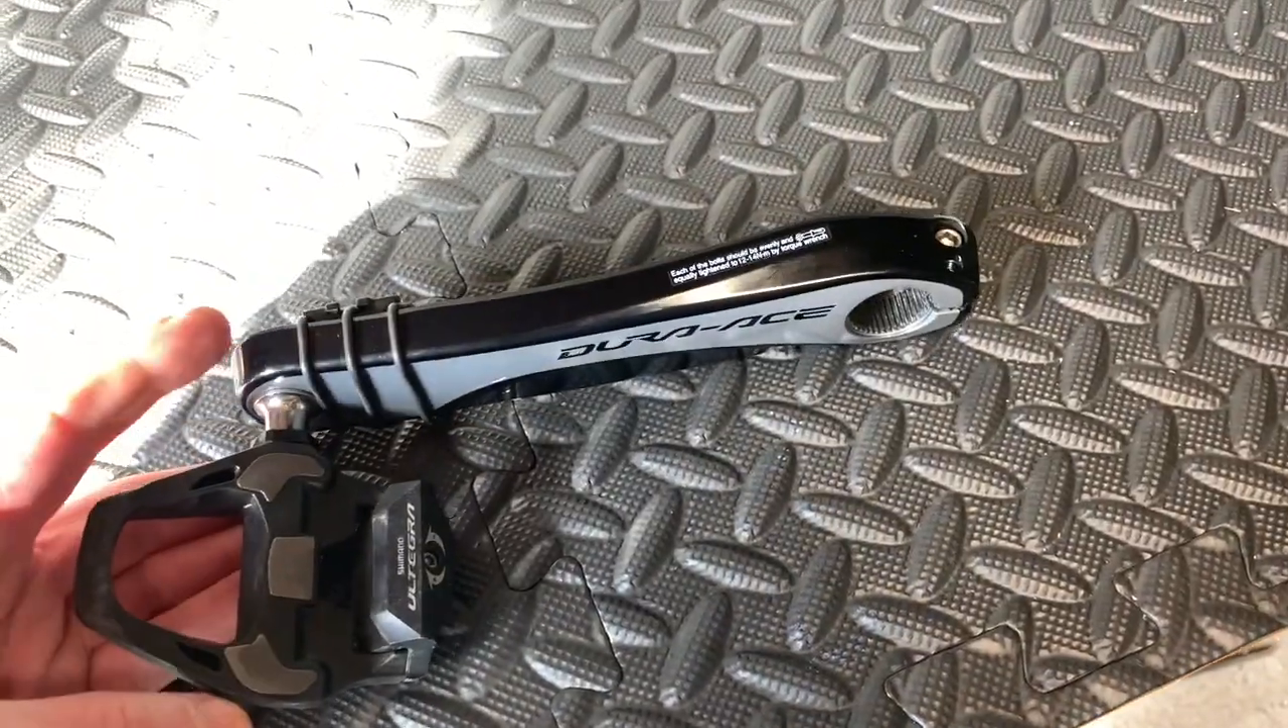Crank arm will pull off. There it is. Off.